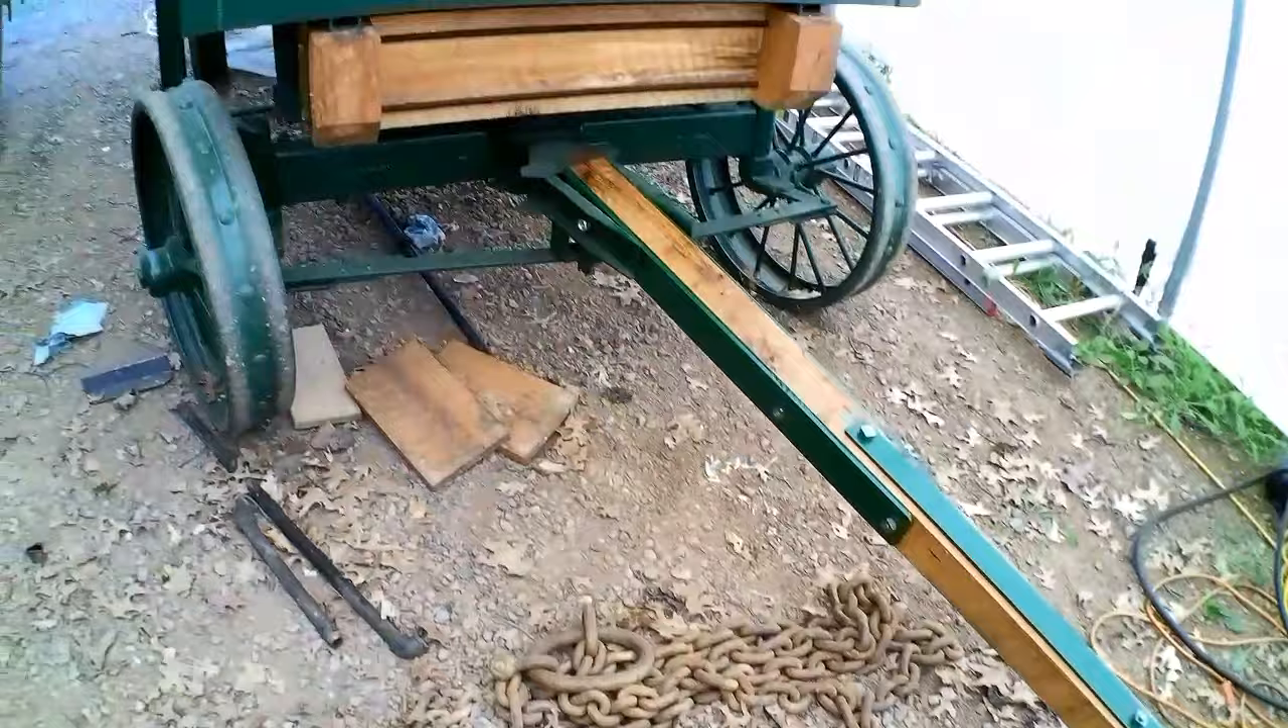There's the tongue we just made, right there, all installed.